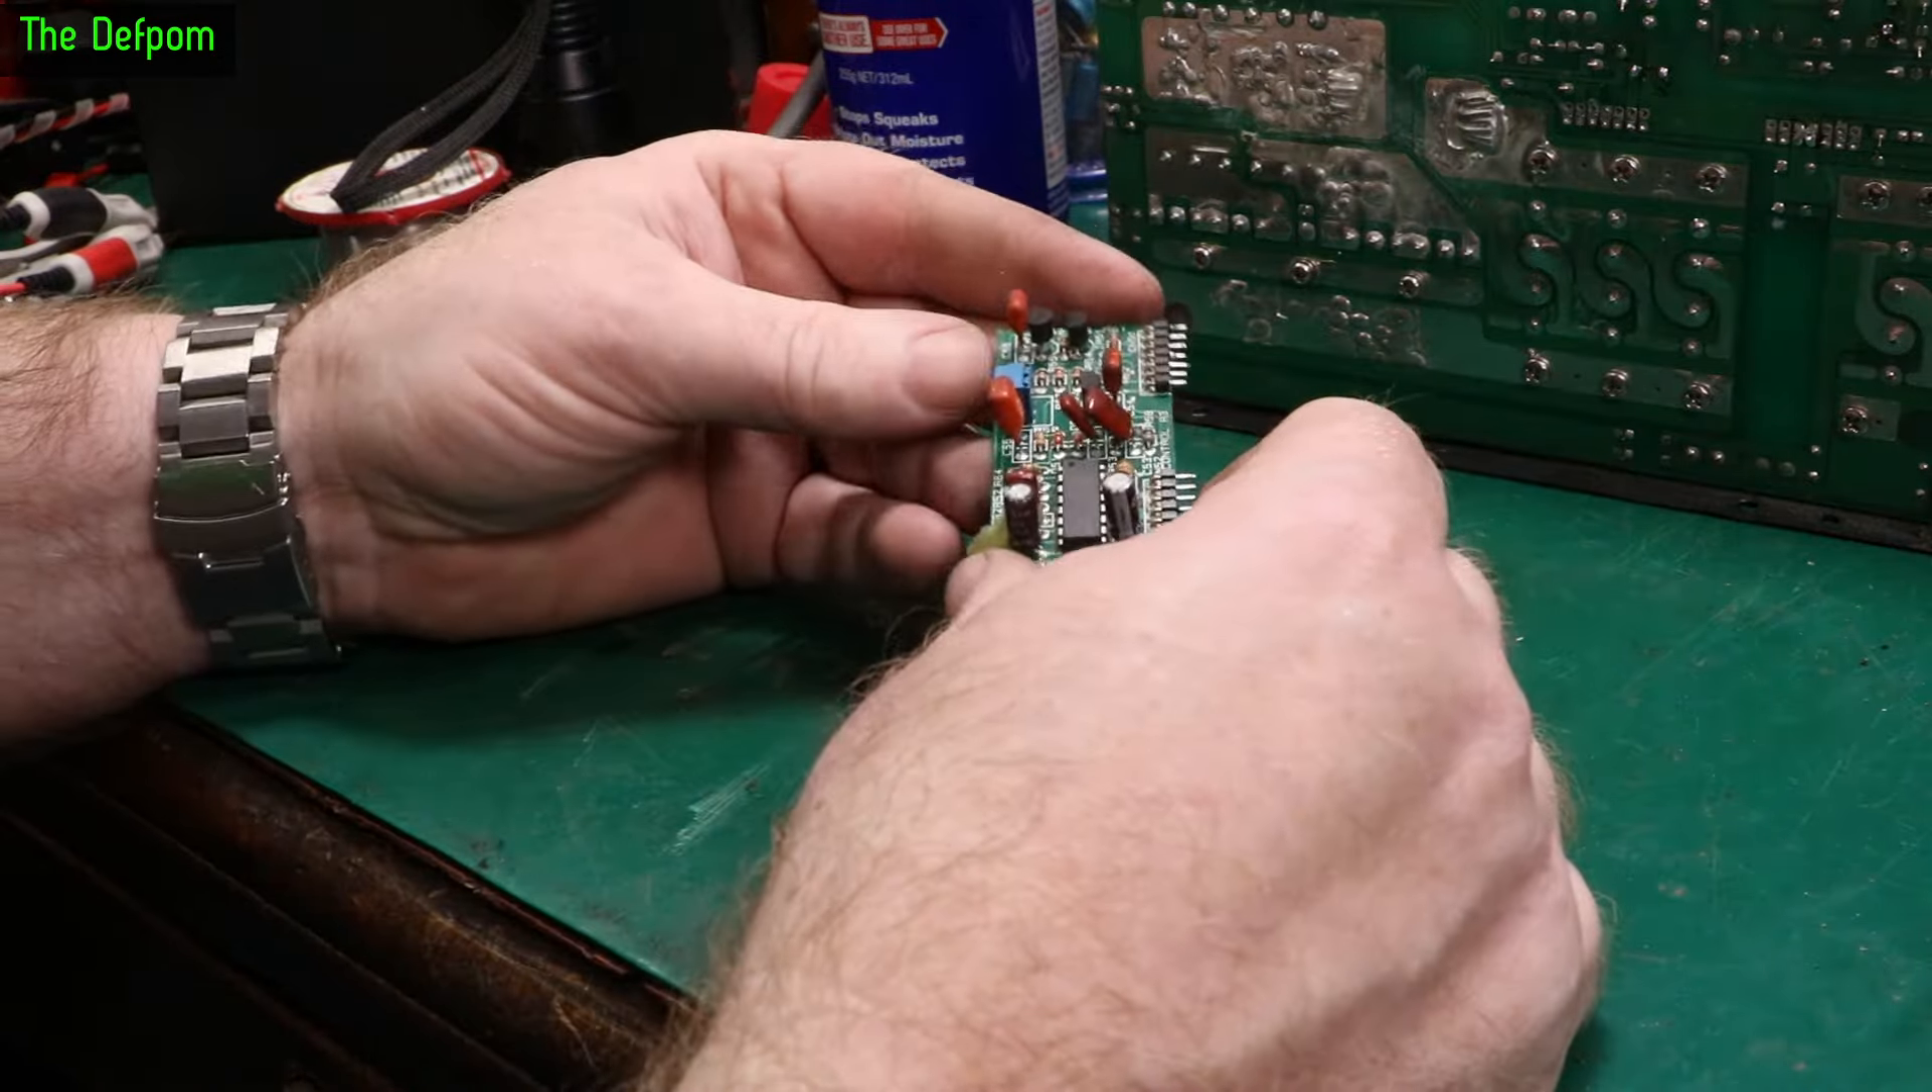So I finally got the board out.